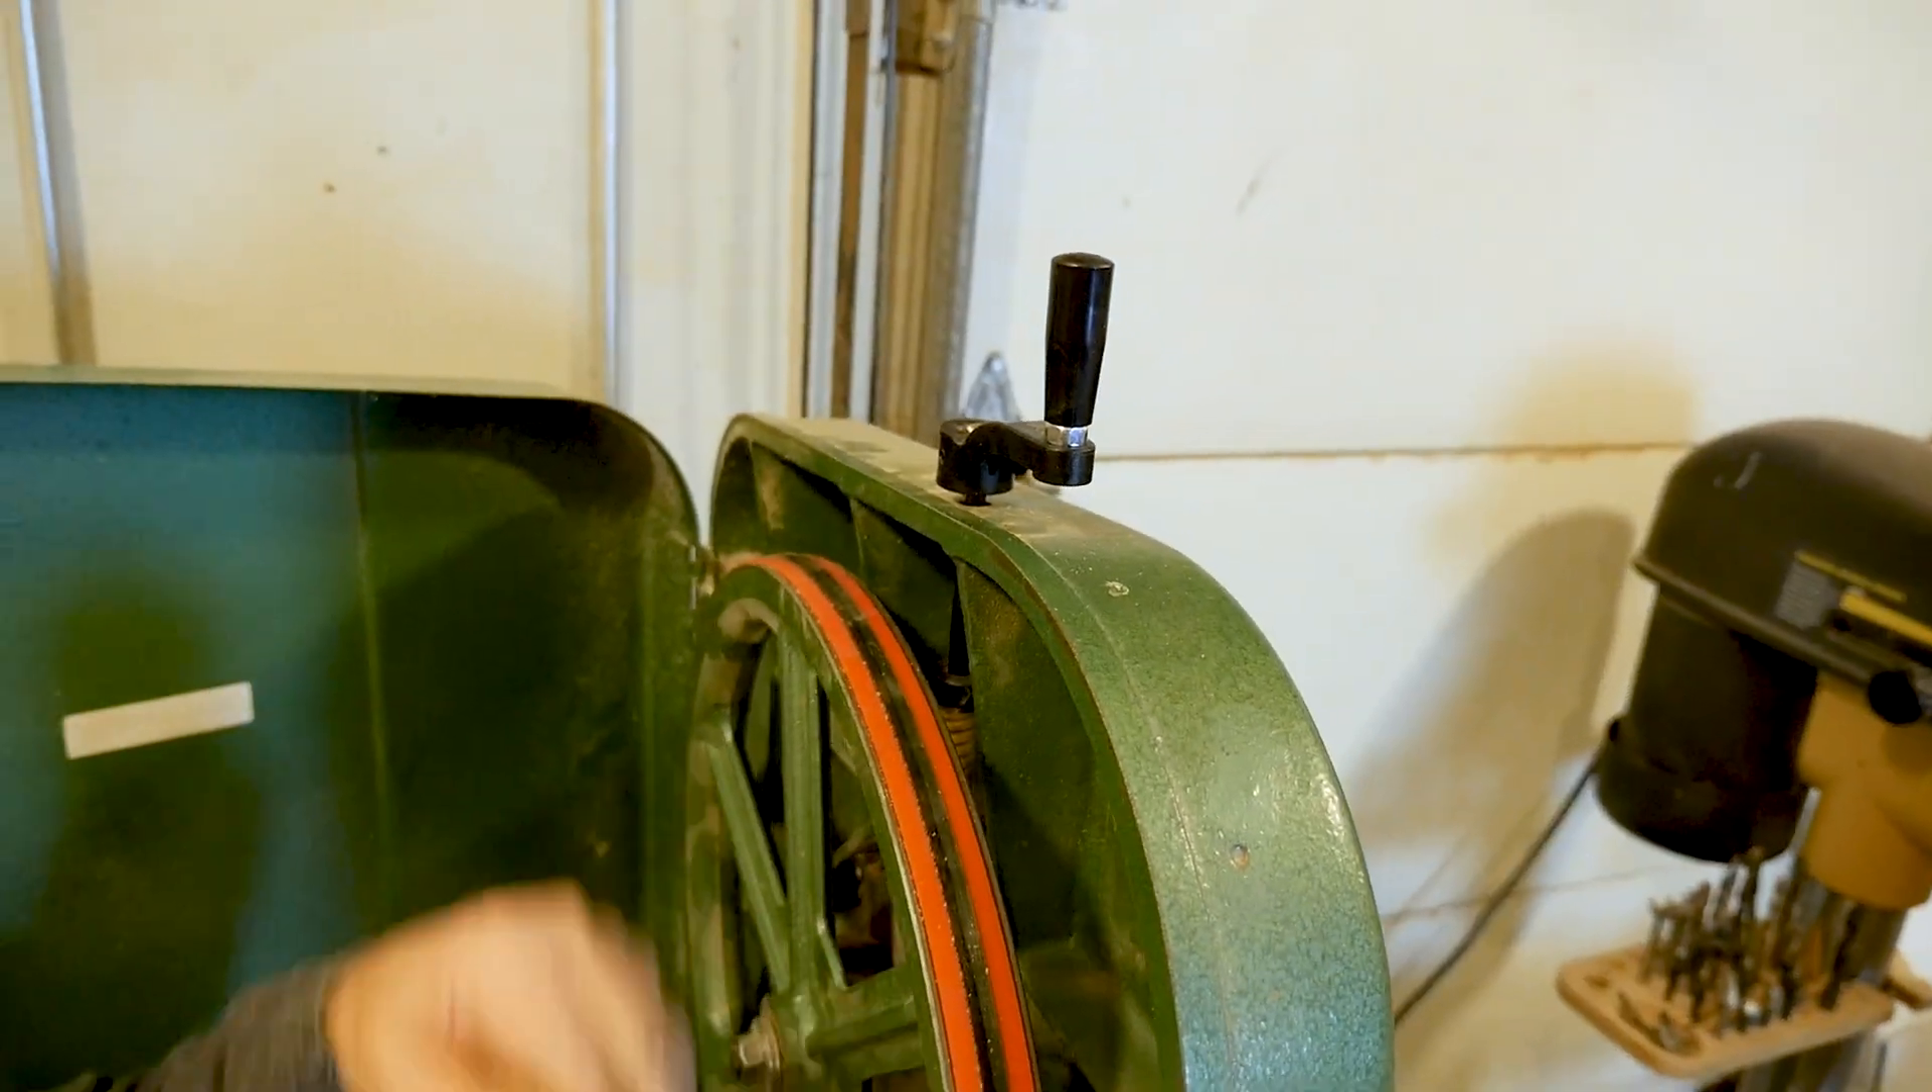All right, with a simple modification, minimum expense, we now replaced out this stock tension handle with this crank which is much more efficient and just a much more pleasure to use.